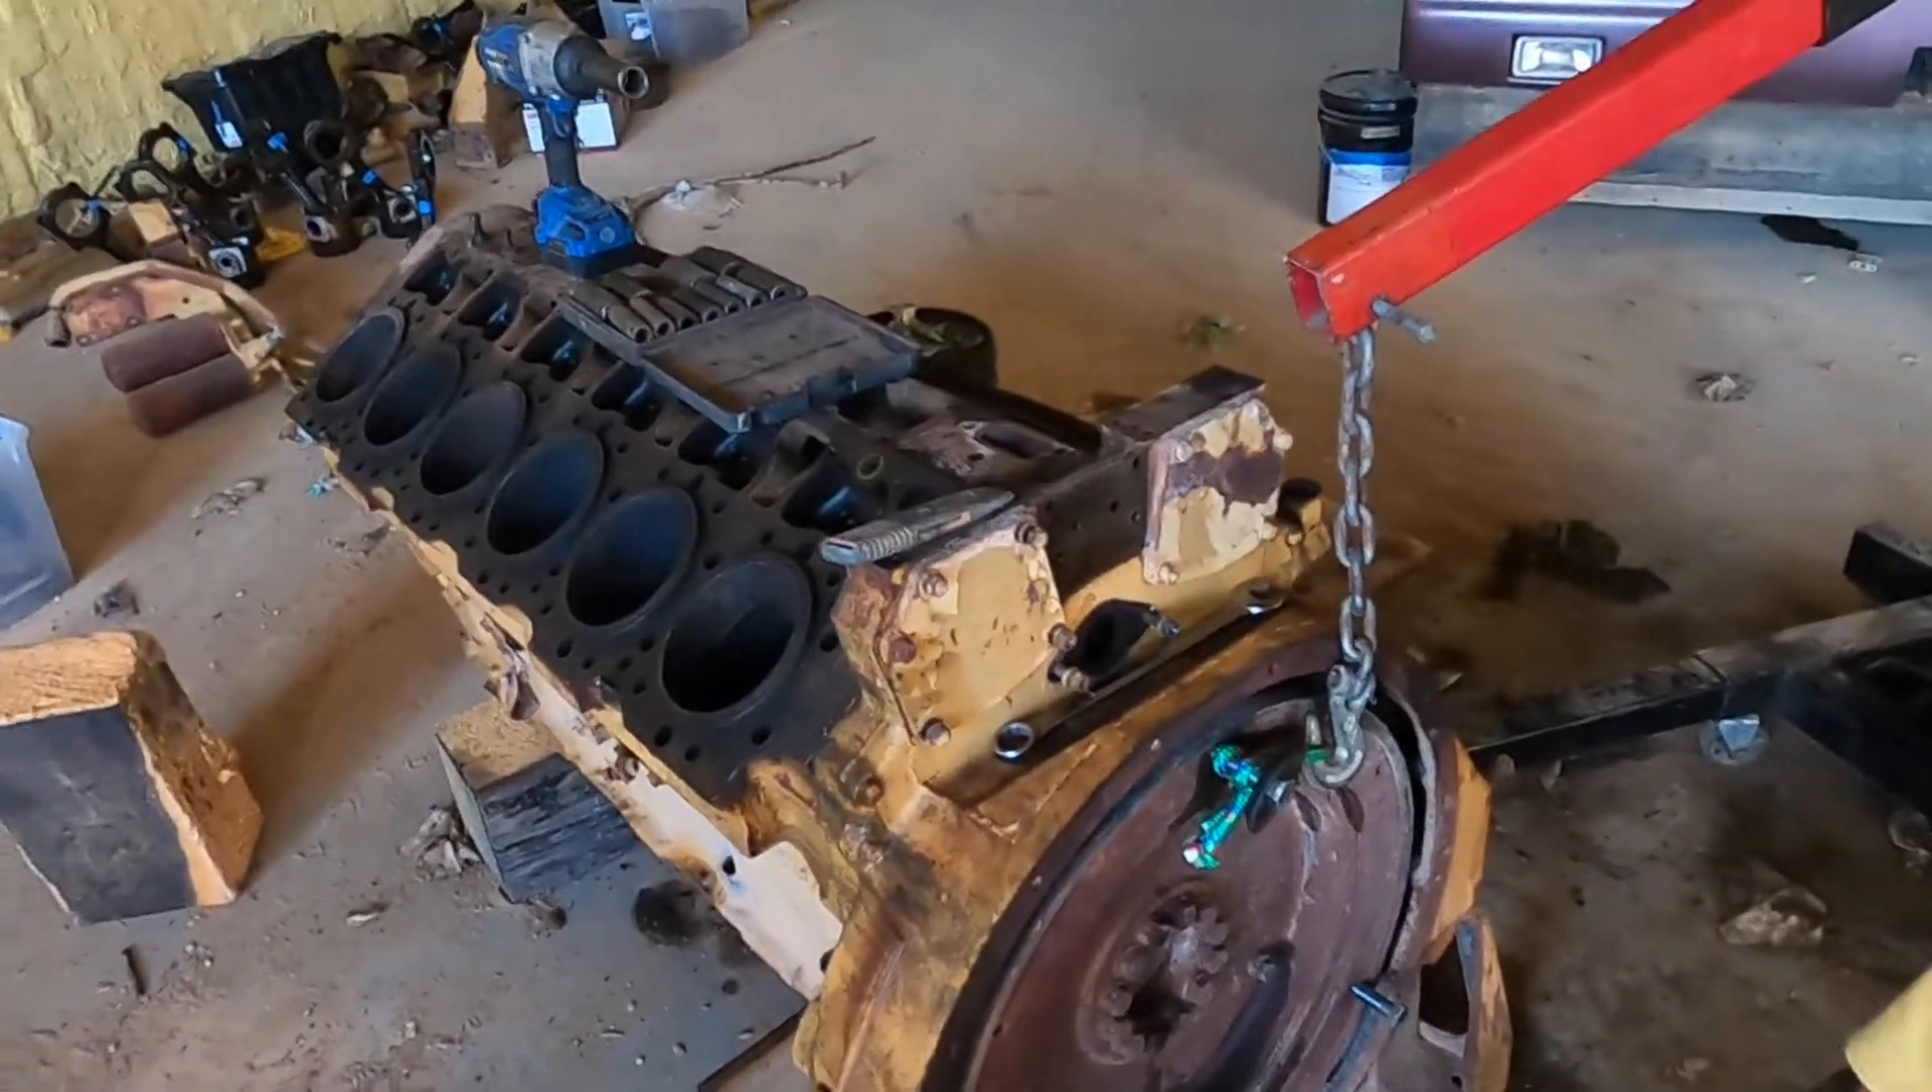Yeah so anyway so yeah we got the engine mostly apart we just have to get the flywheel off and then i think this whole housing you see there's a yeah these are two separate pieces.